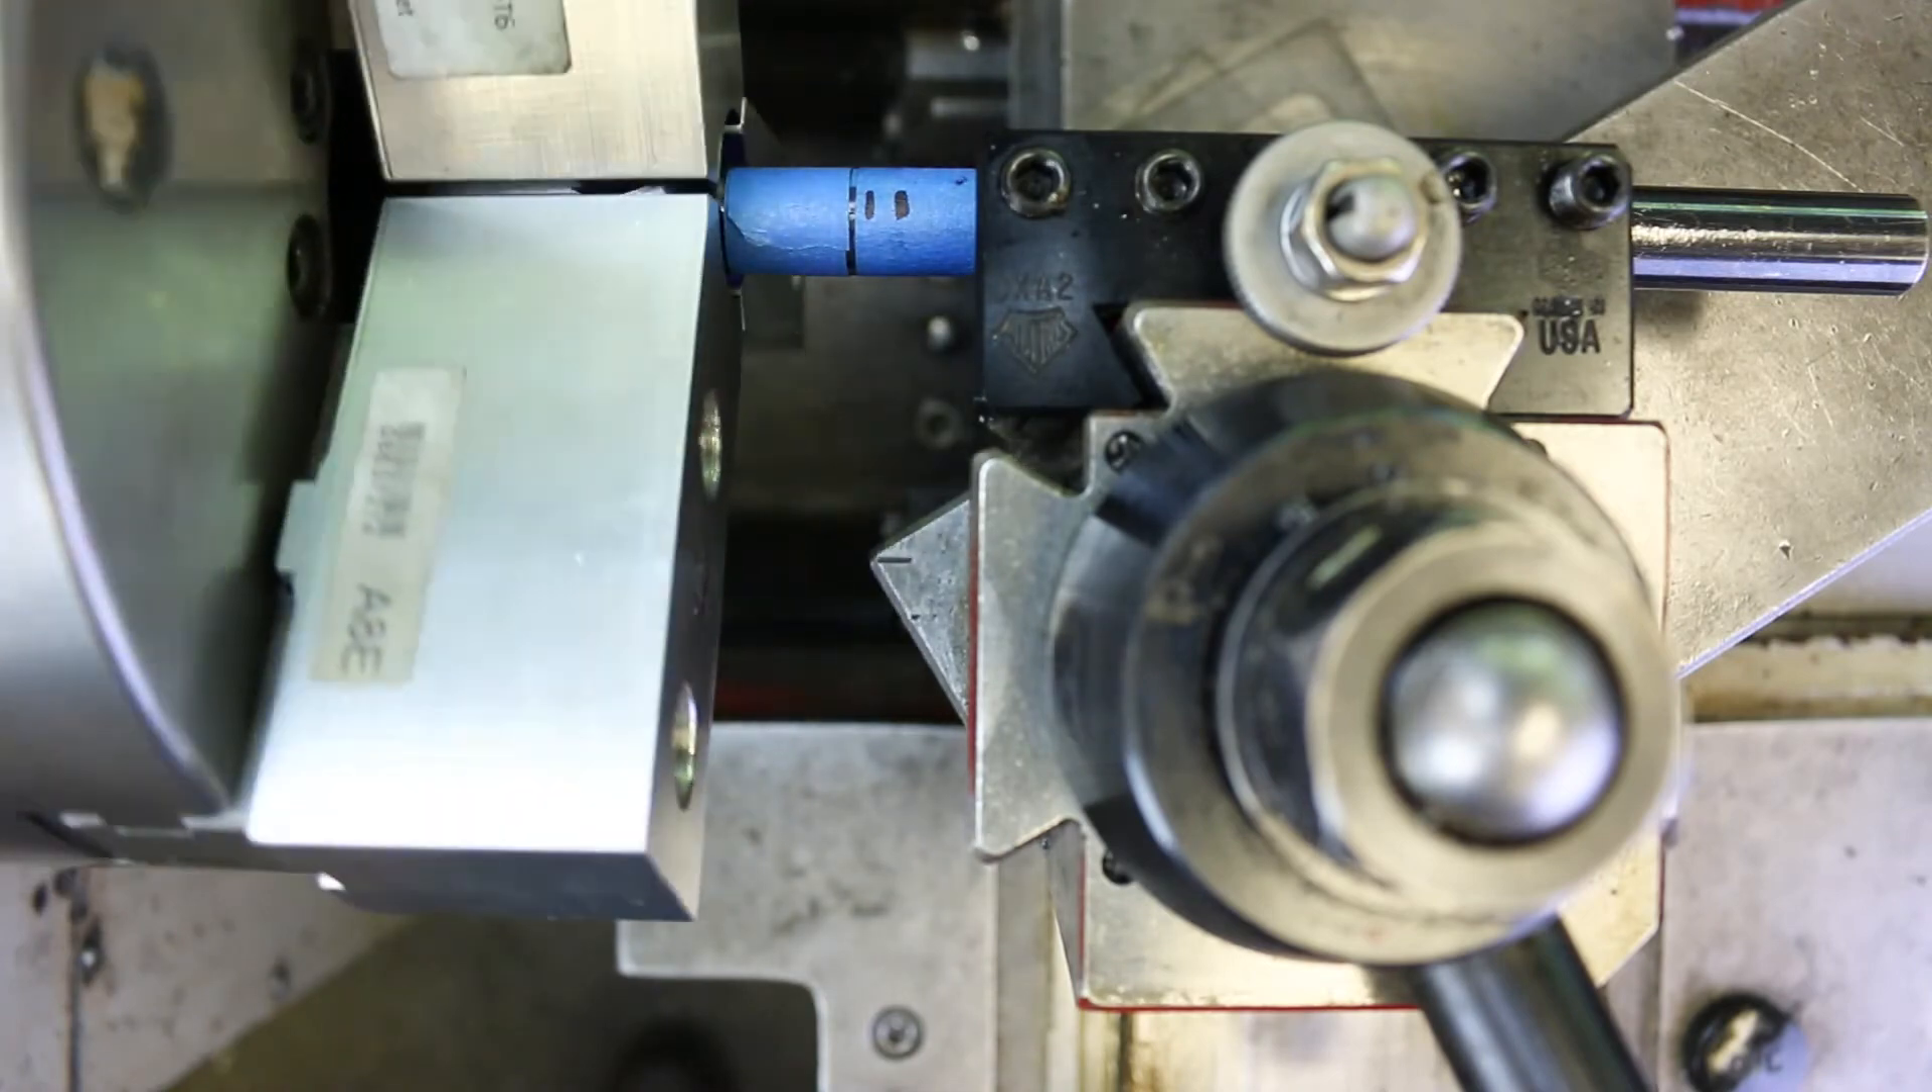Just the tape is right up against the jaws at this point.